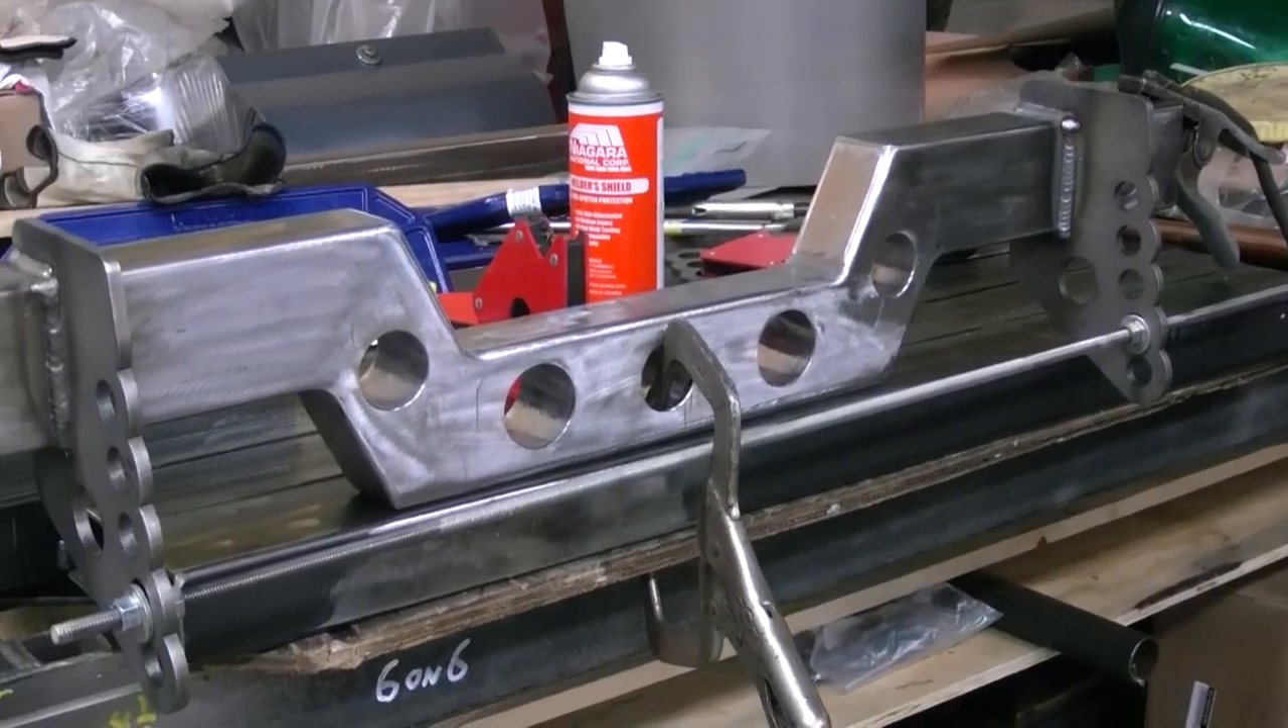We have got the outer brackets welded on for the ladder bars.